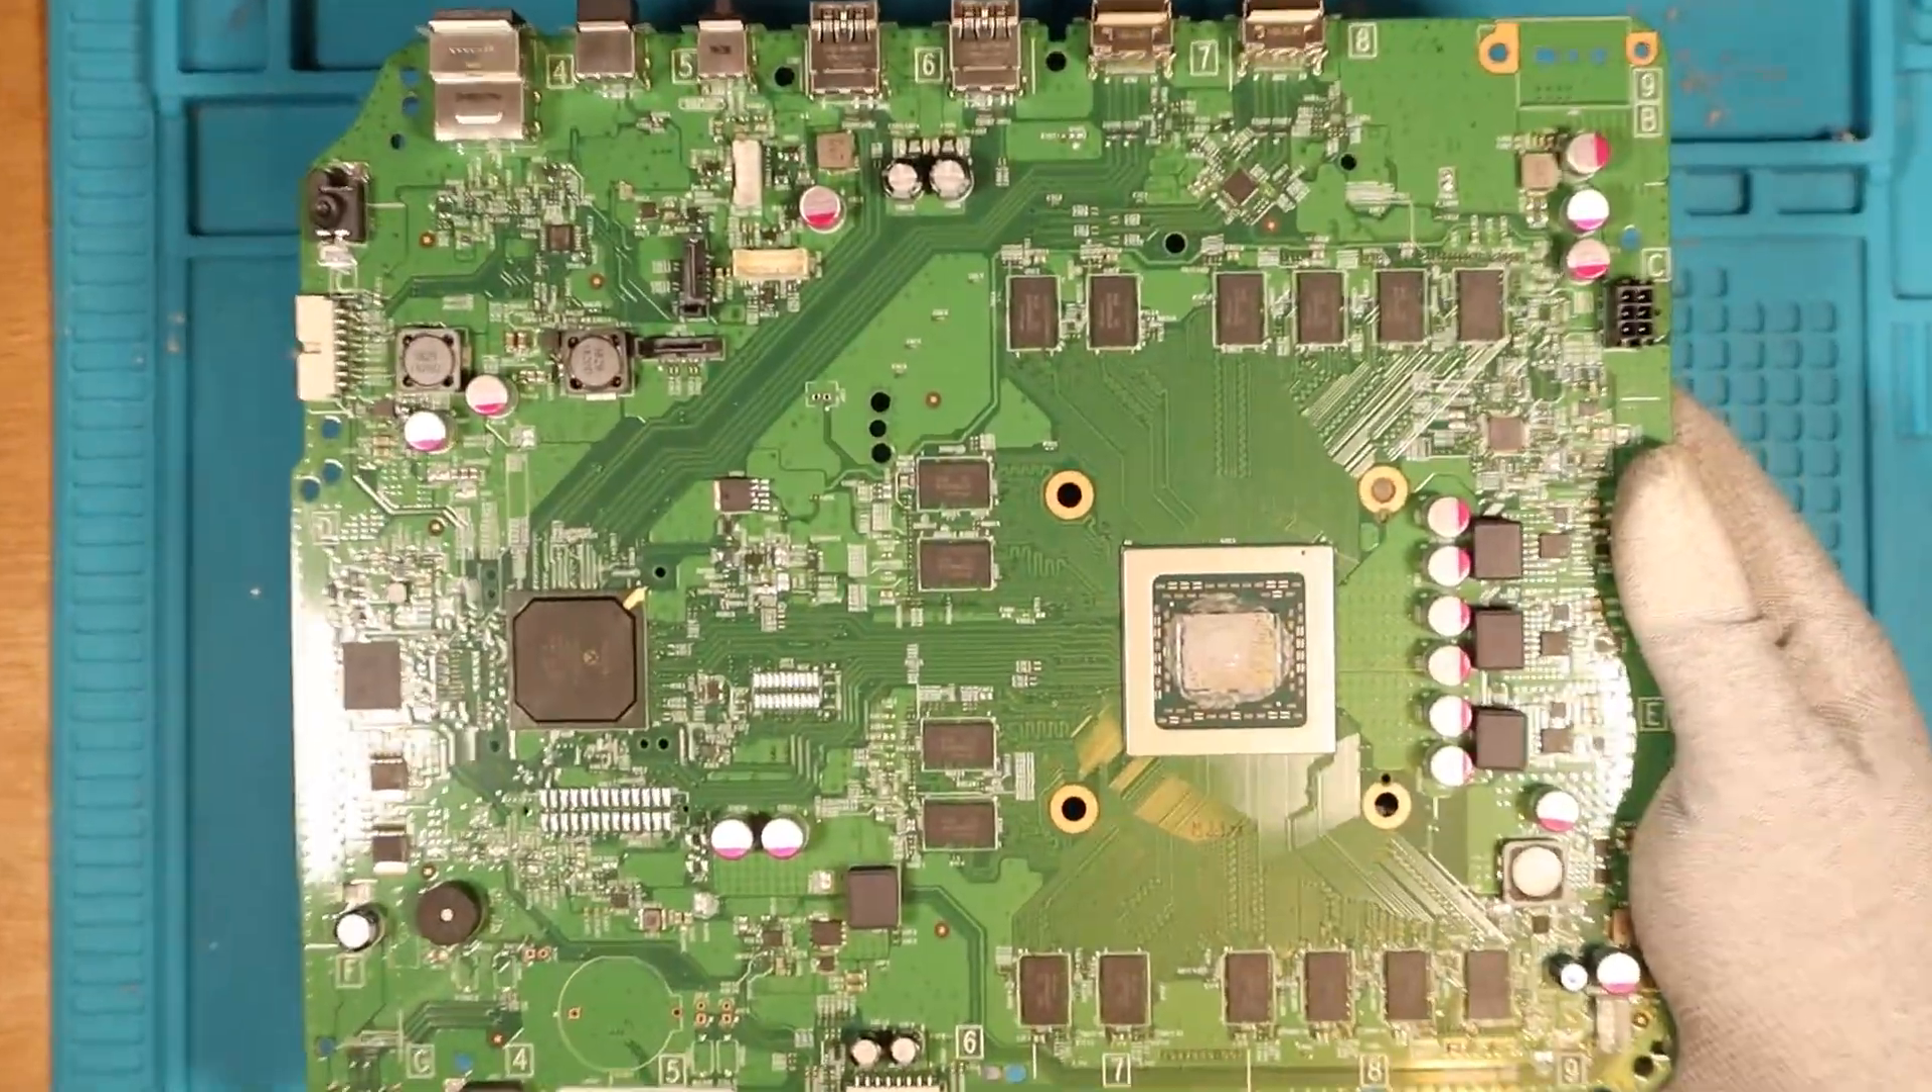We now have the Xbox One S apart.